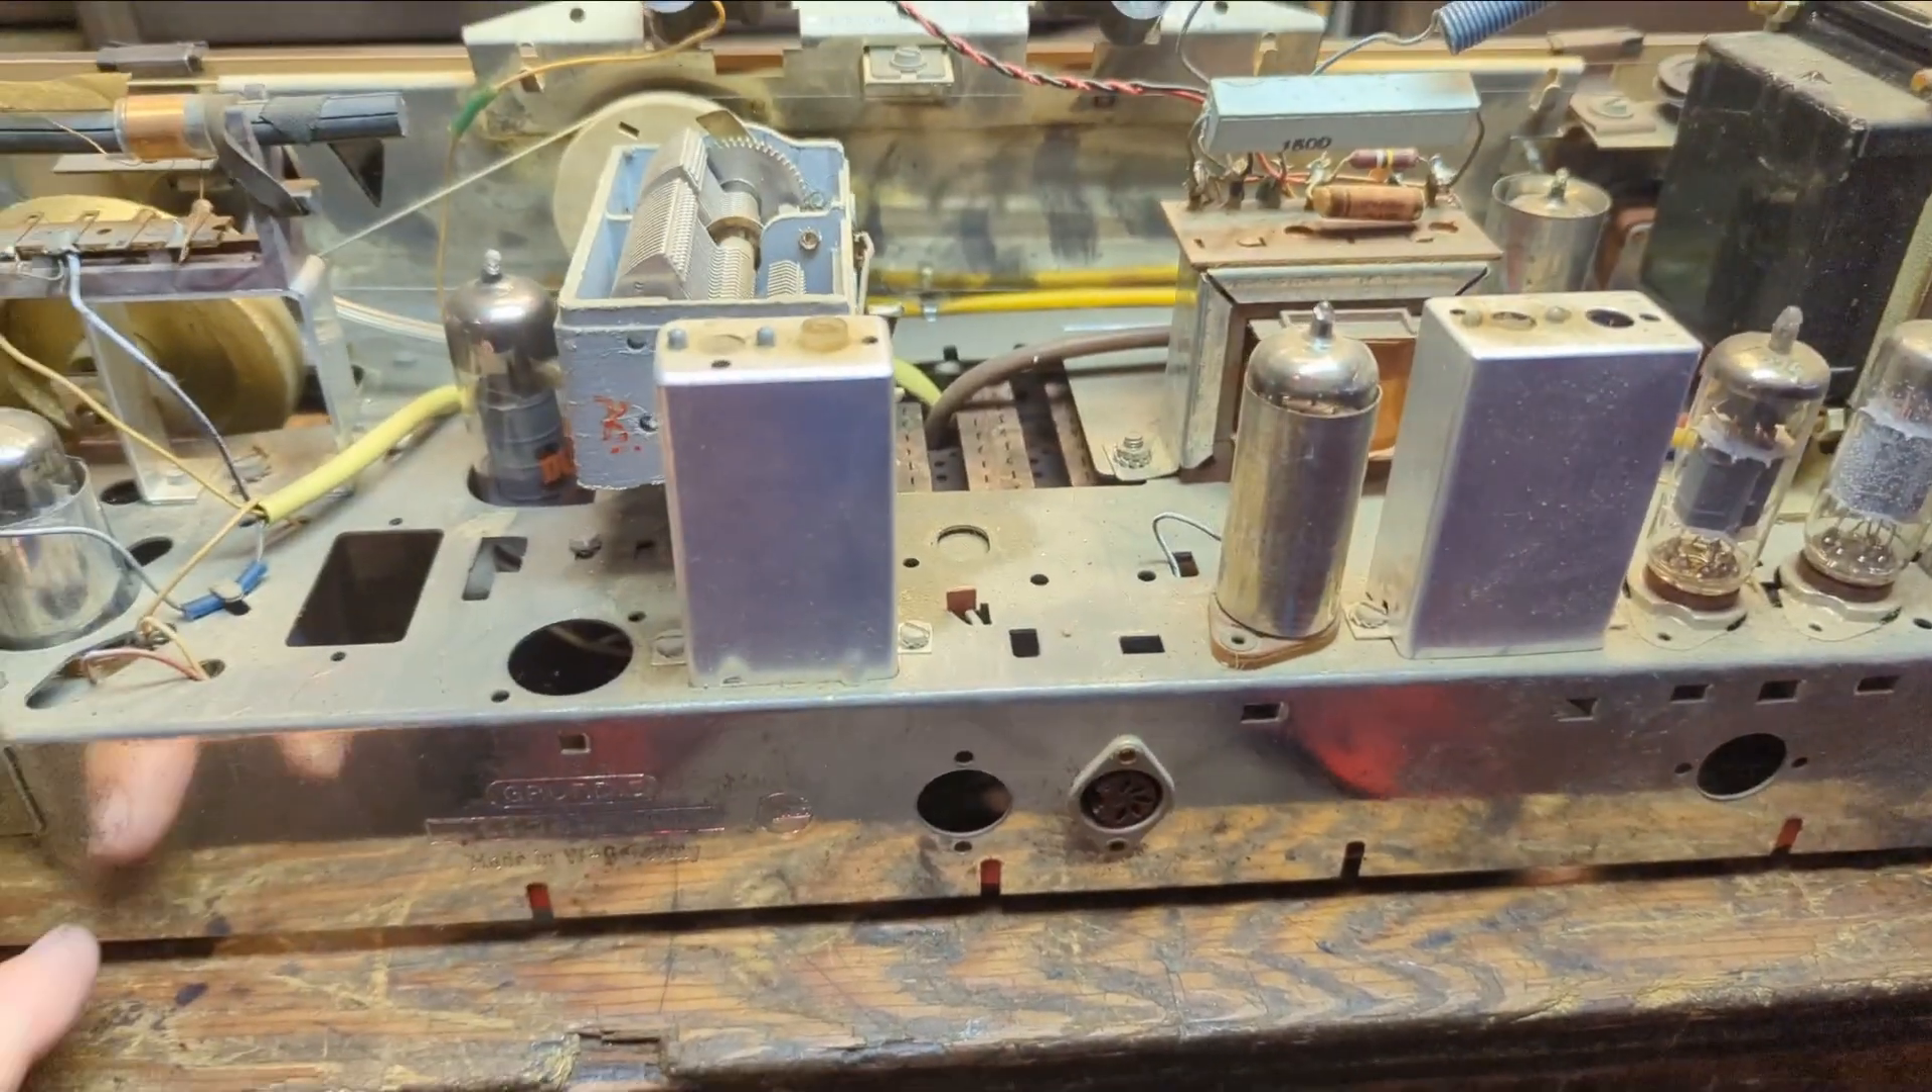All right, so we got the chassis out.